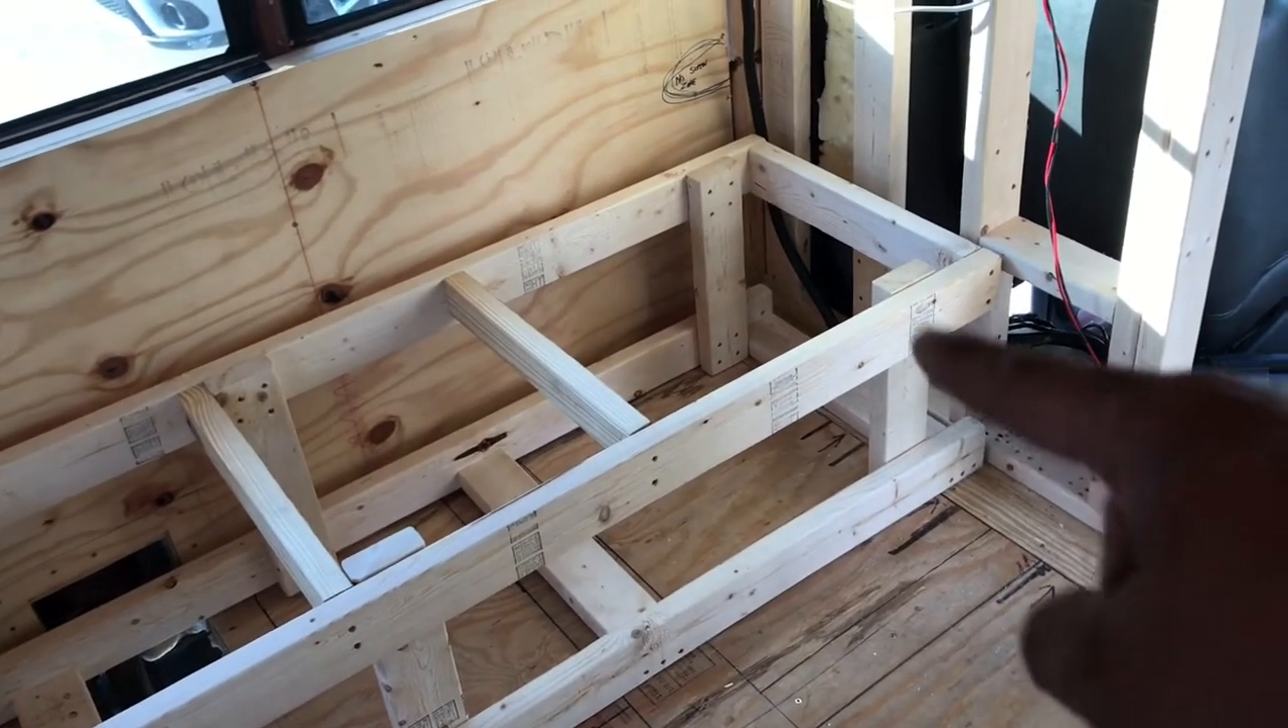I went ahead and put the legs on before I got out of here just because I was a little excited.